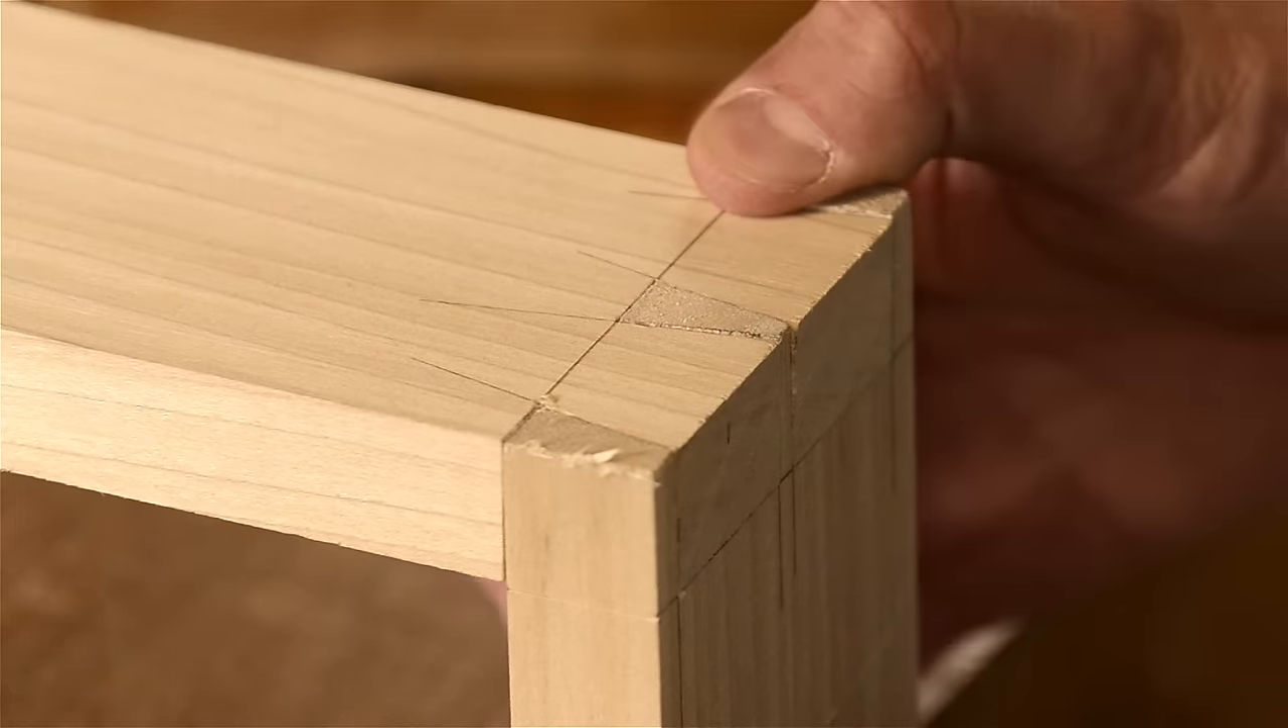And here you can see how nicely this joint fits together with no gaps. The pins and tails protrude a hair because in the beginning I intentionally set the marking gauge a hair longer than the thickness of the board.